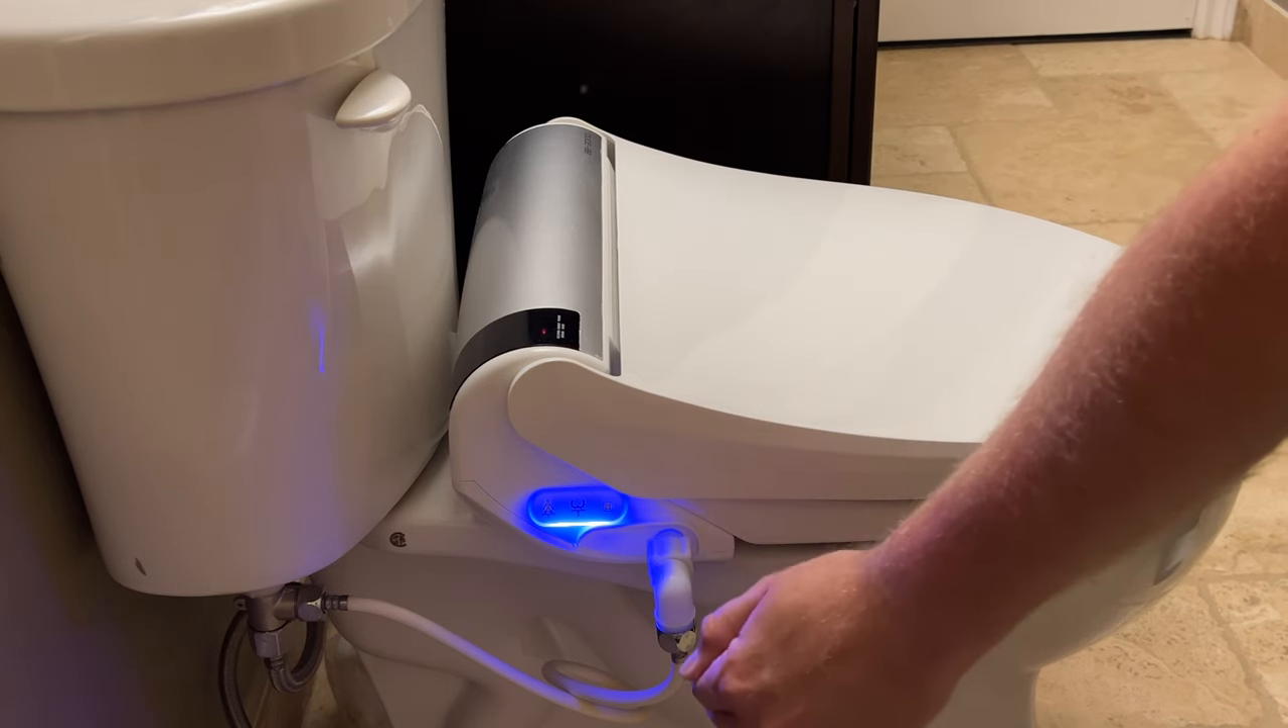Okay guys and girls so you can see that we've got the seat reinstalled.